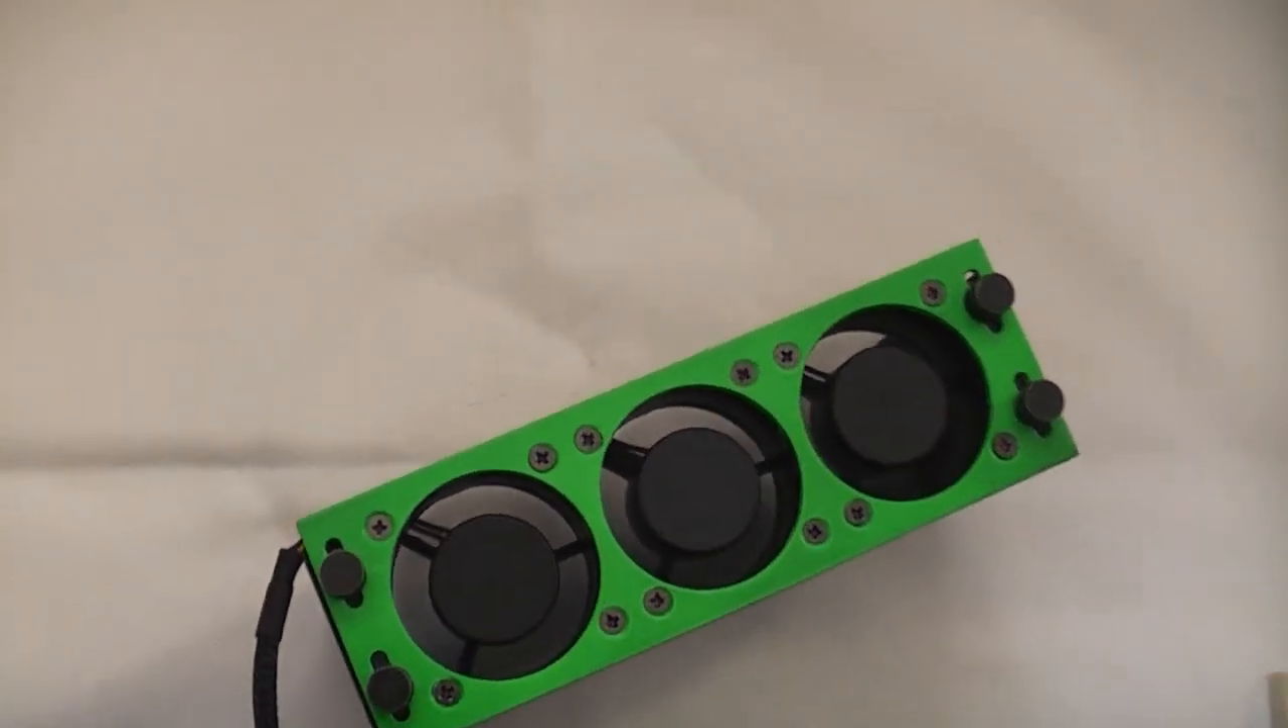You'll notice I've taken the stickers off the fans' centres as well.